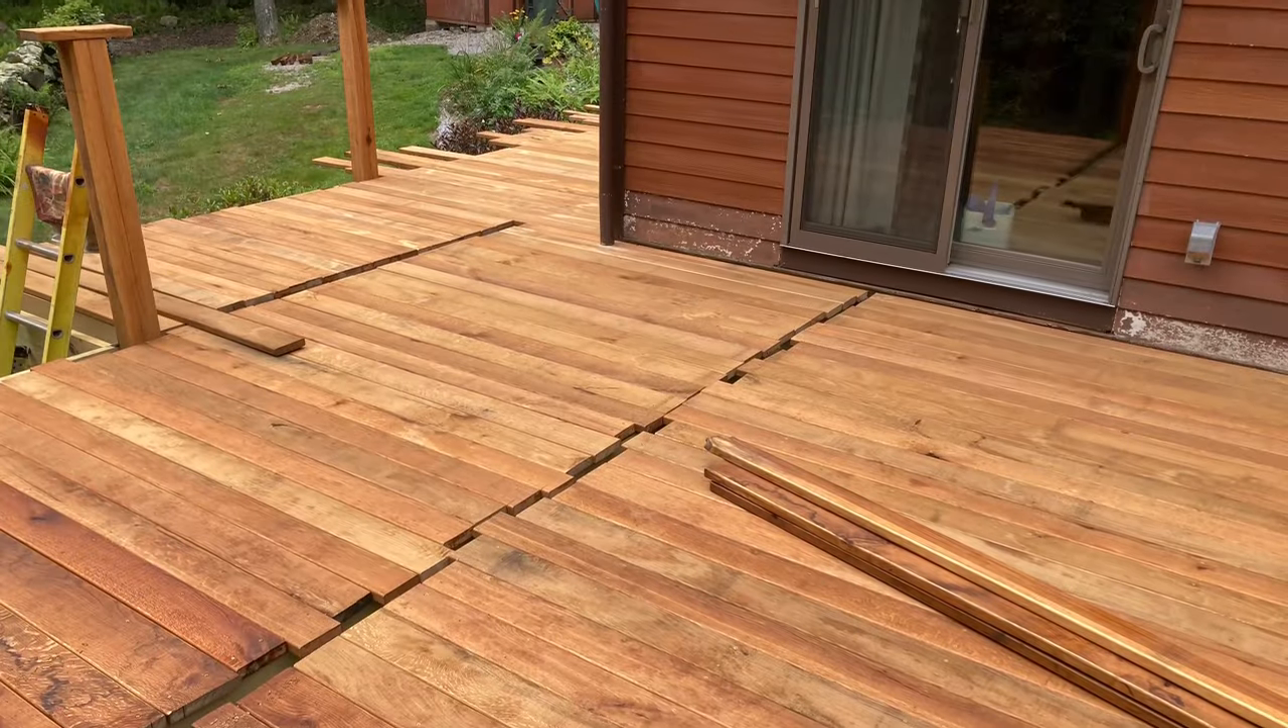Almost finished with all the decking in the field. Just have some divider boards that I got to cut in.